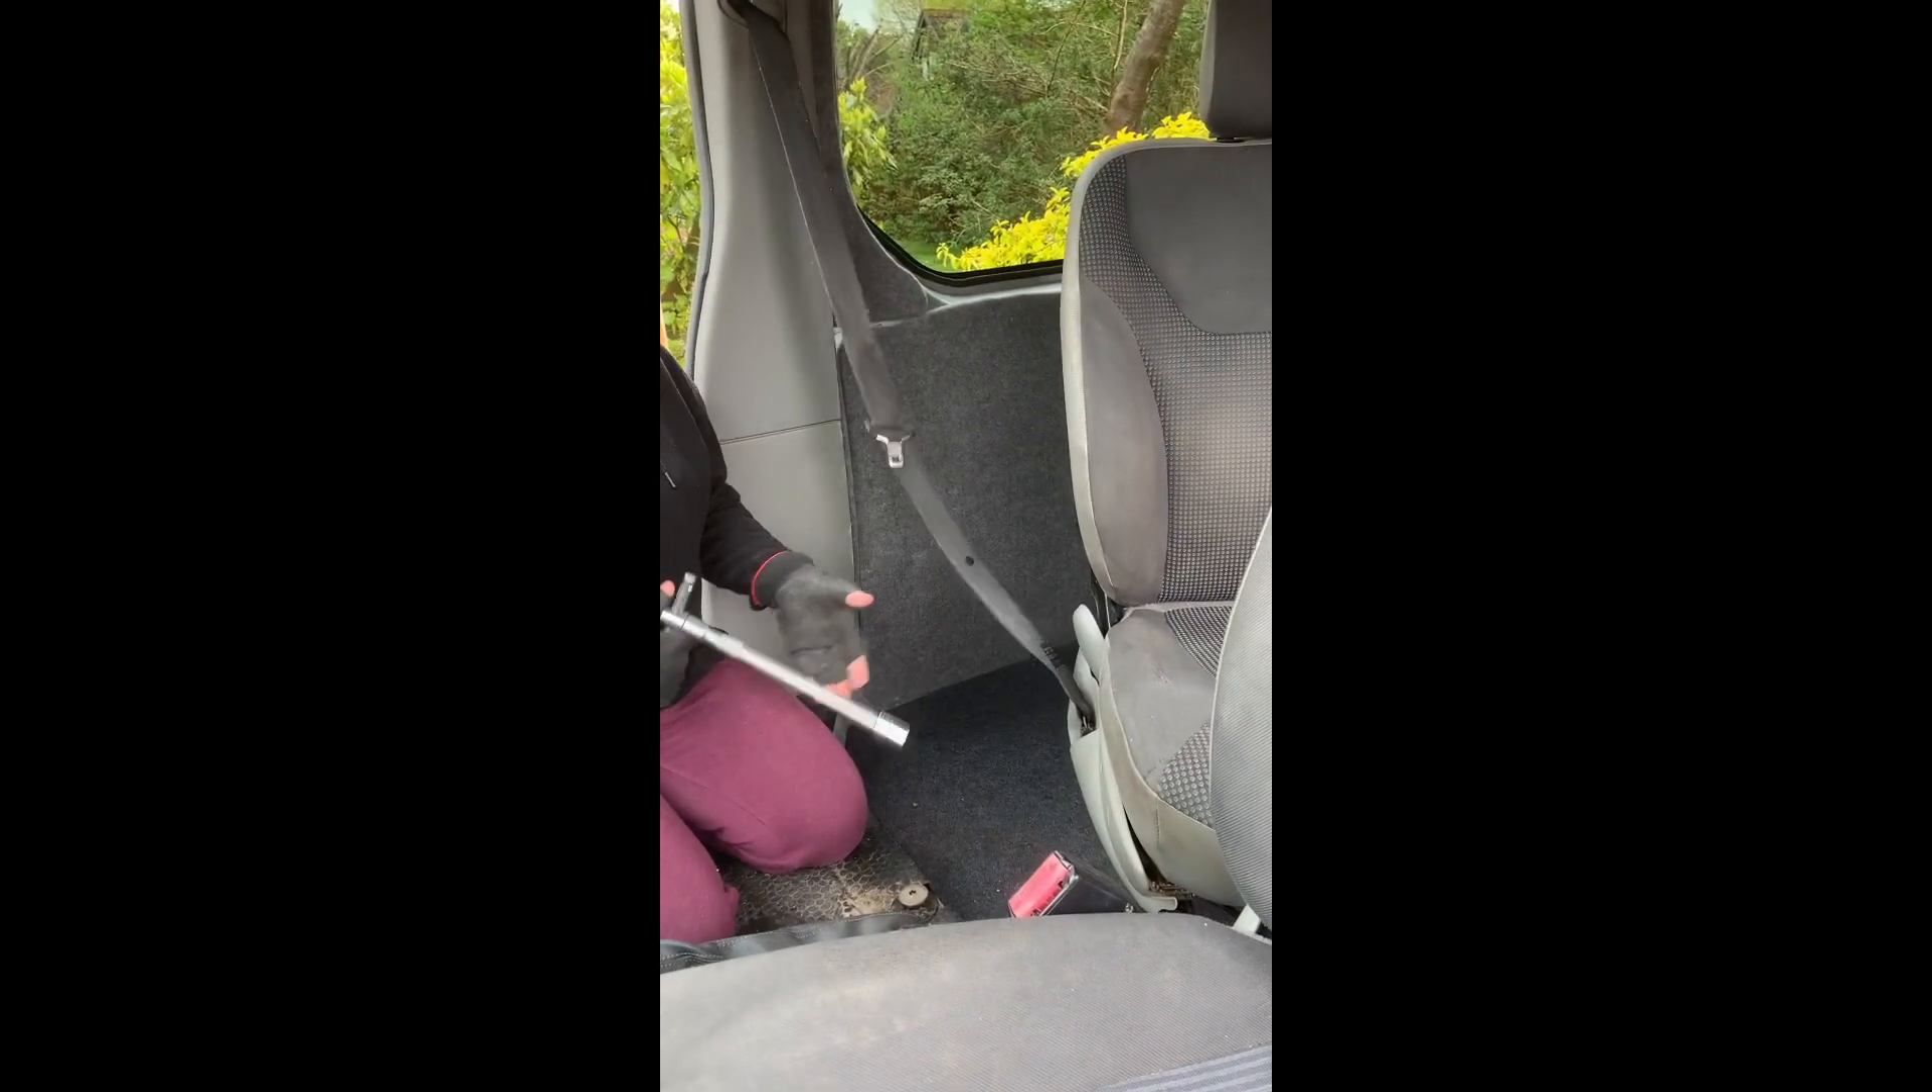But then we realised that we still had the seatbelt on, so that's quite an important thing to take off.